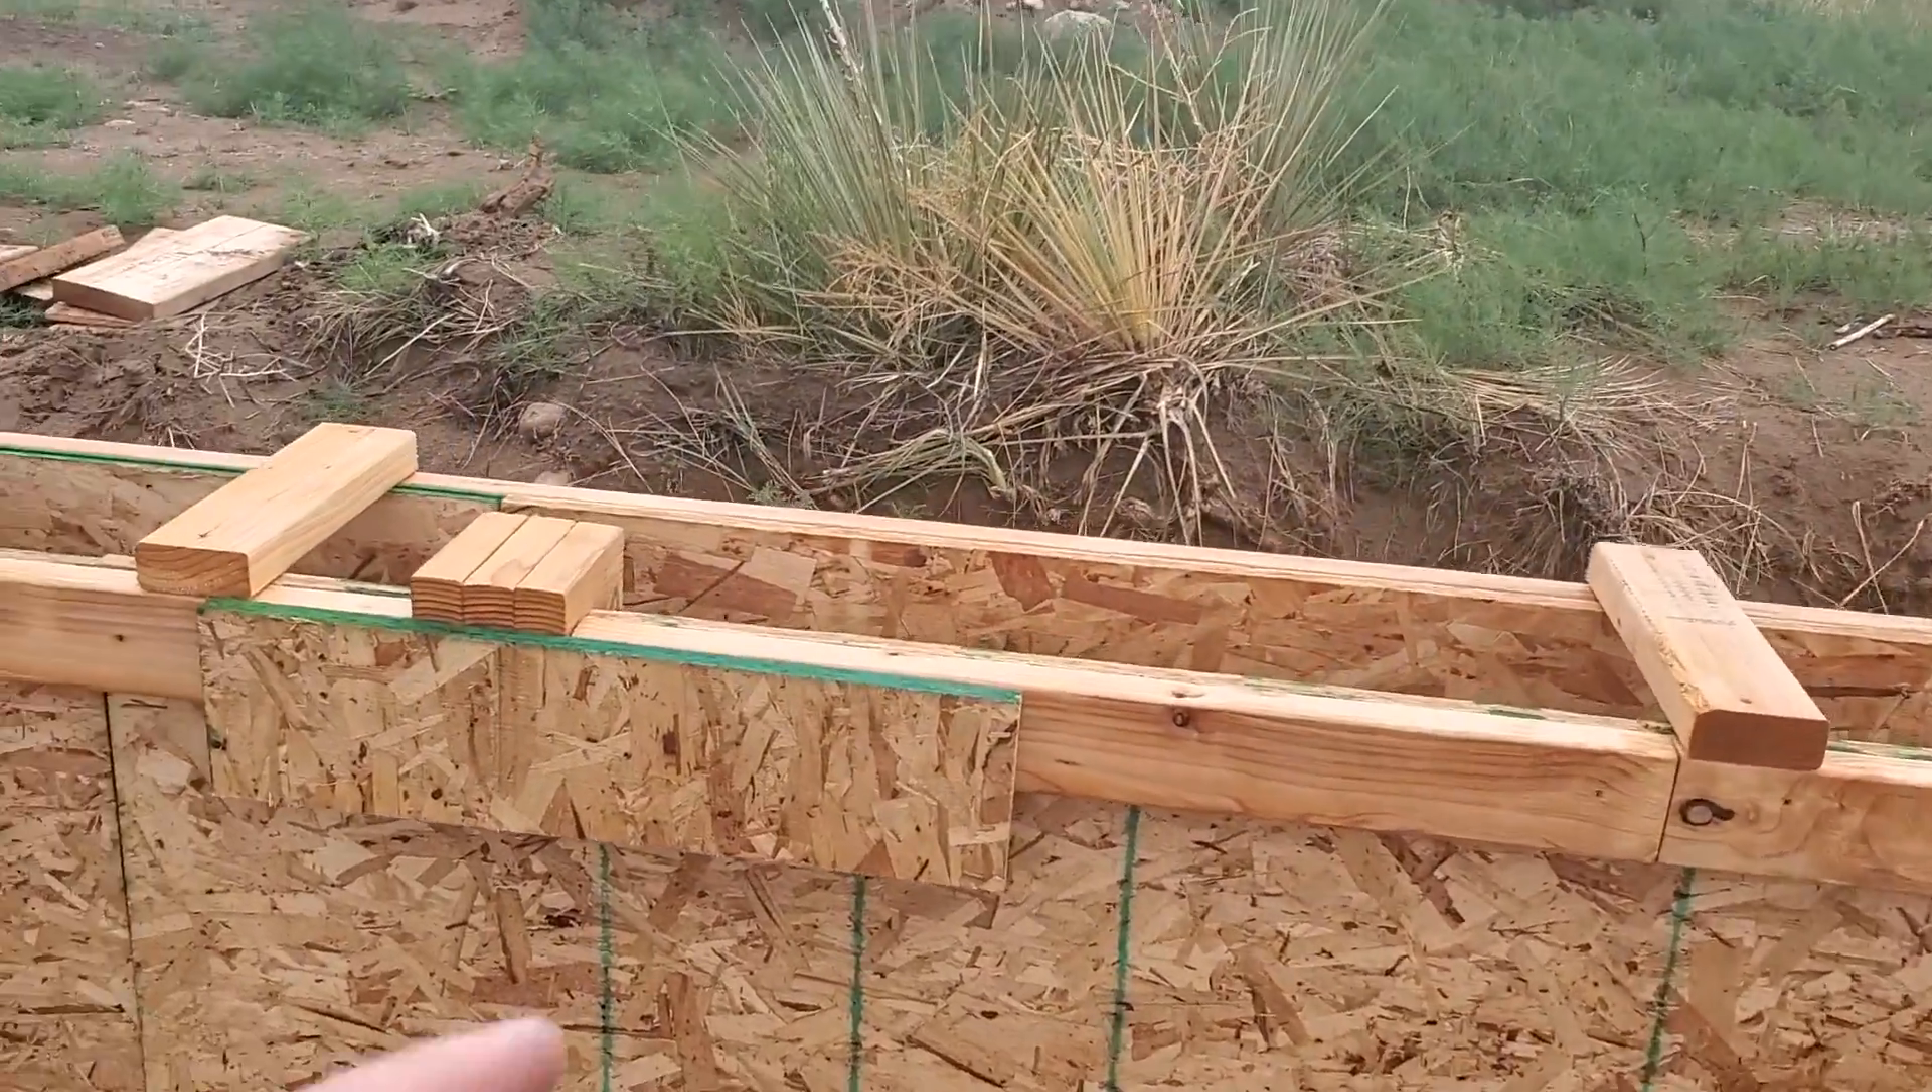We went ahead and put these blocks in here on the corner here. That's what the girders will go across.